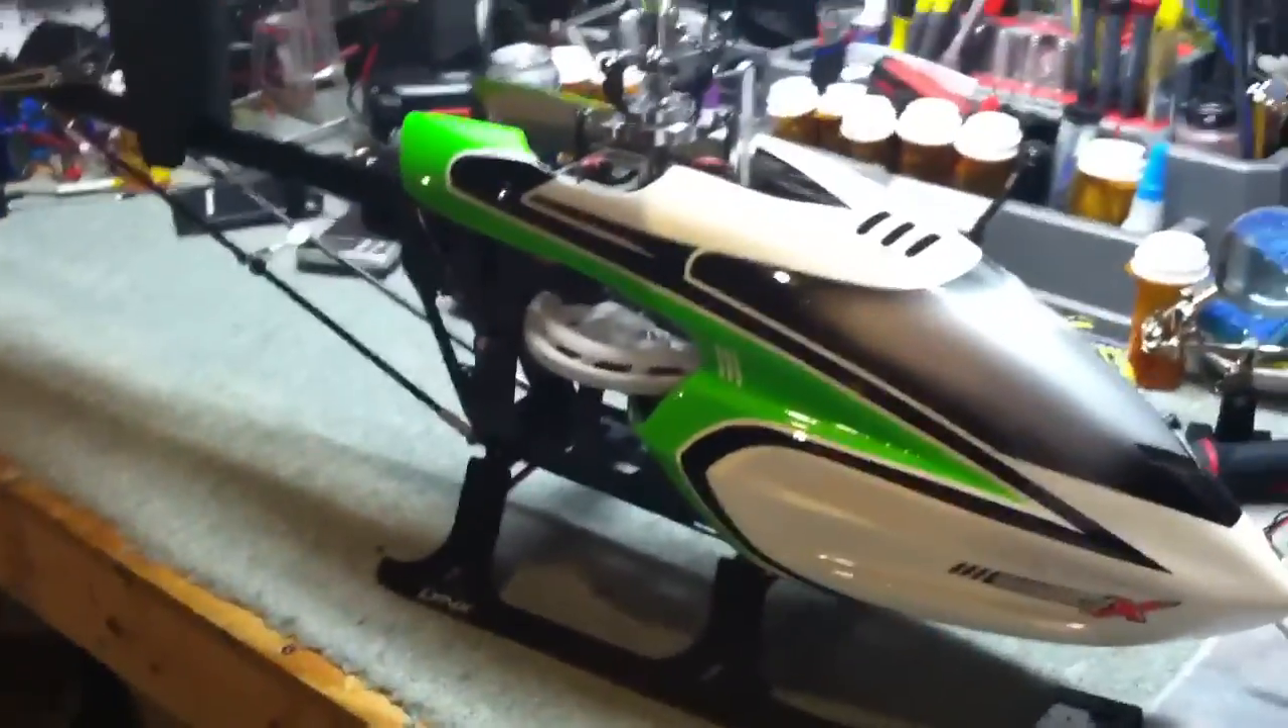There it is. Landing skids are on.